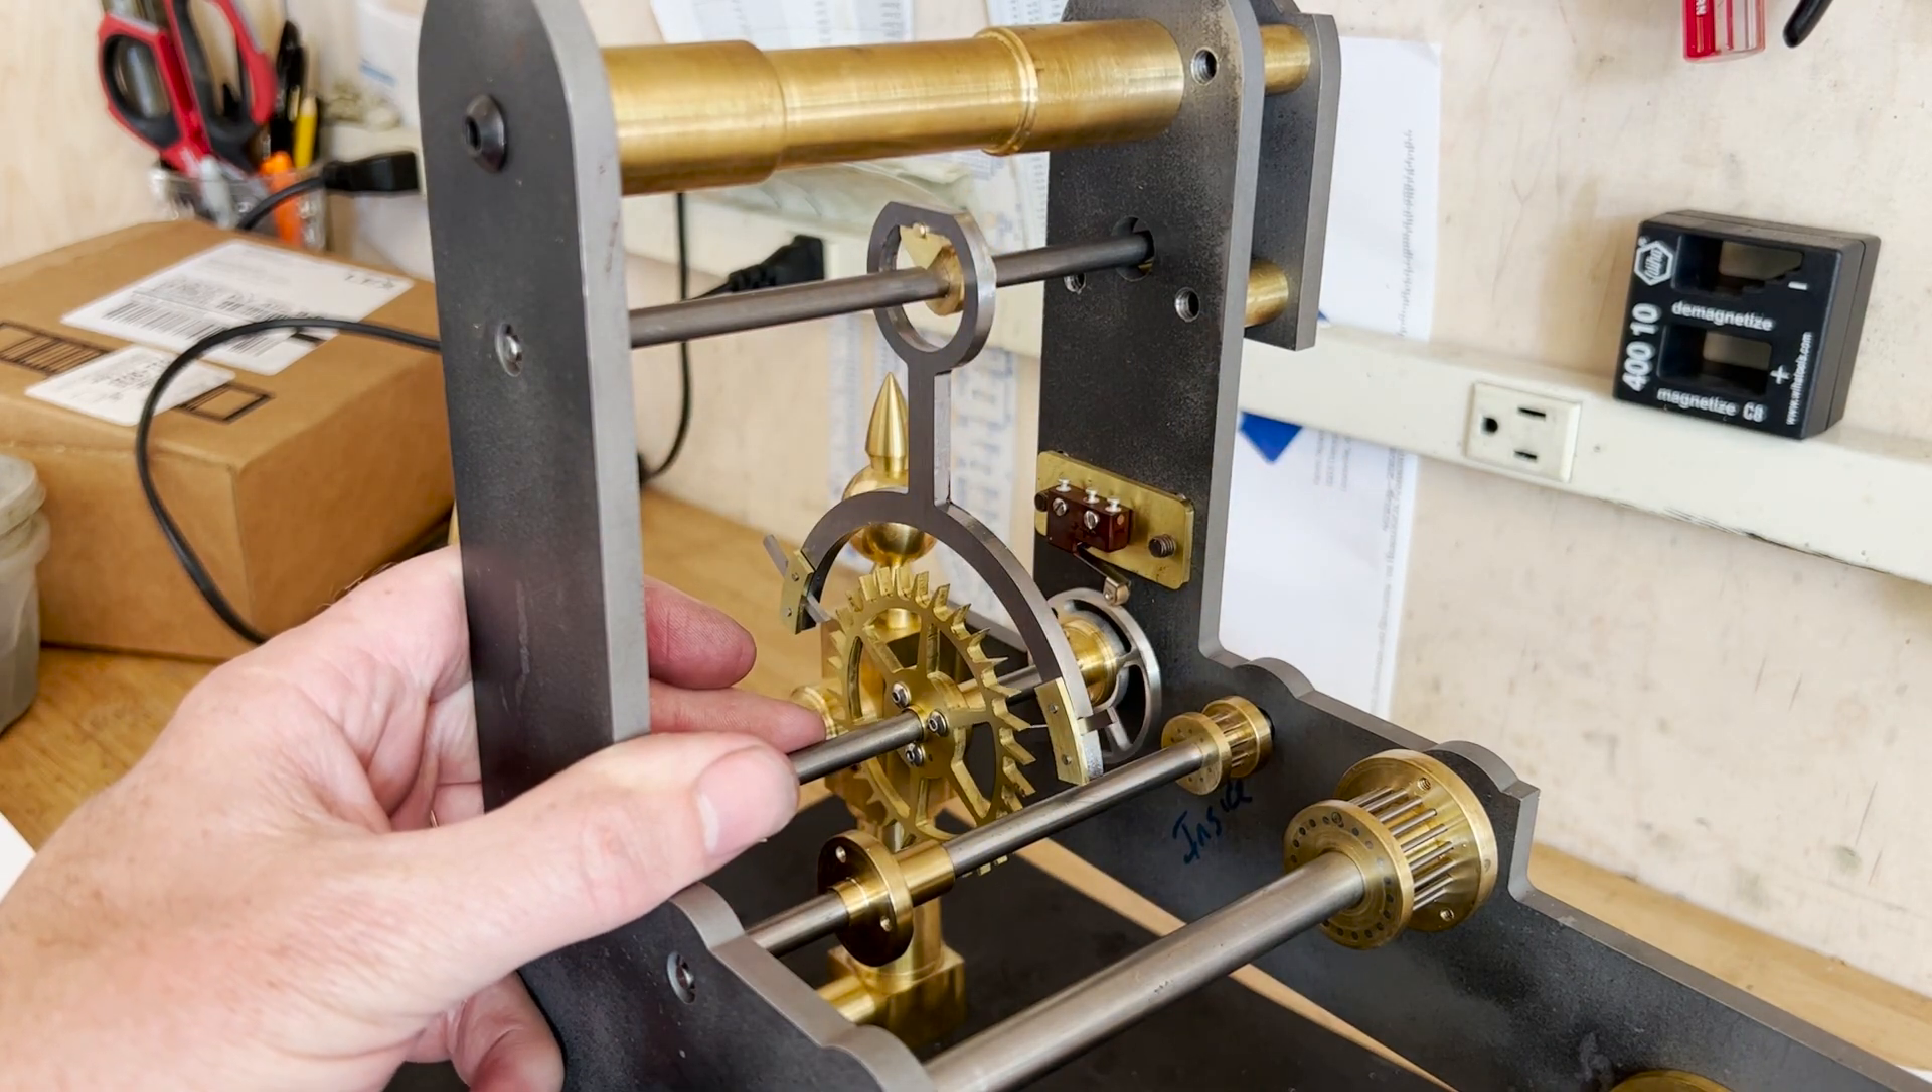As you can see I've got the escape wheel mounted.